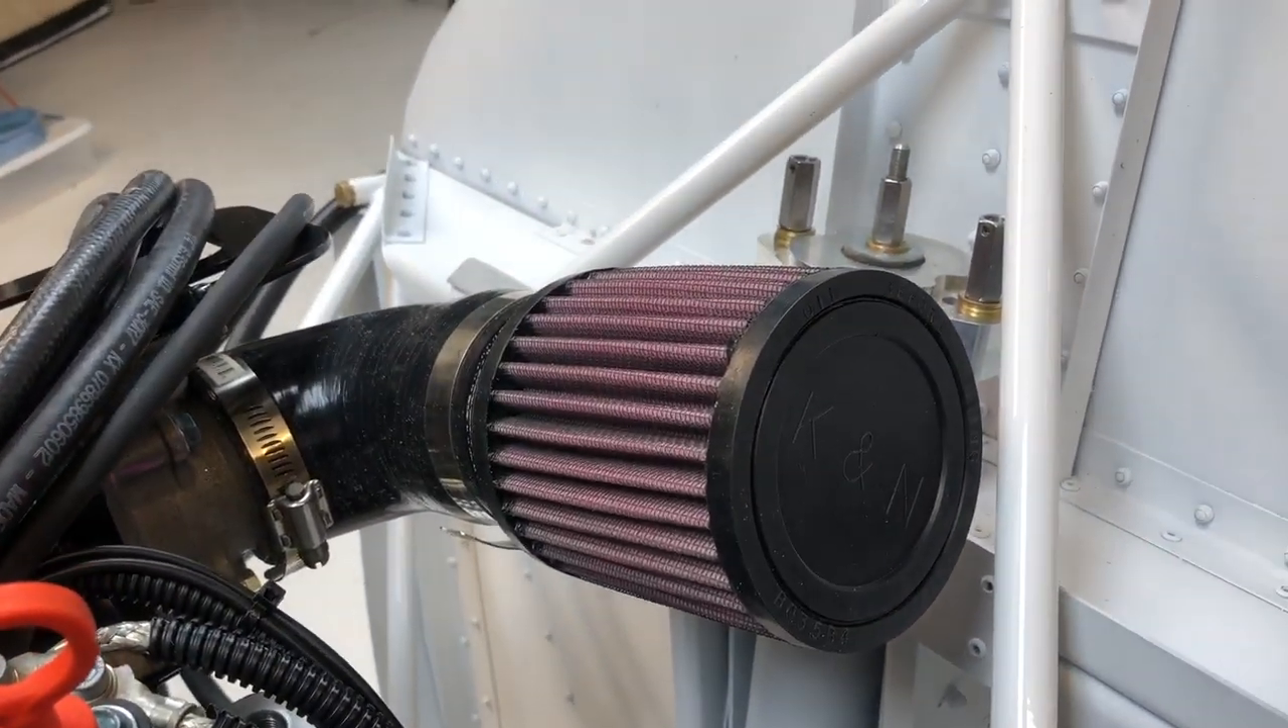I did throw the air cleaner on yesterday.